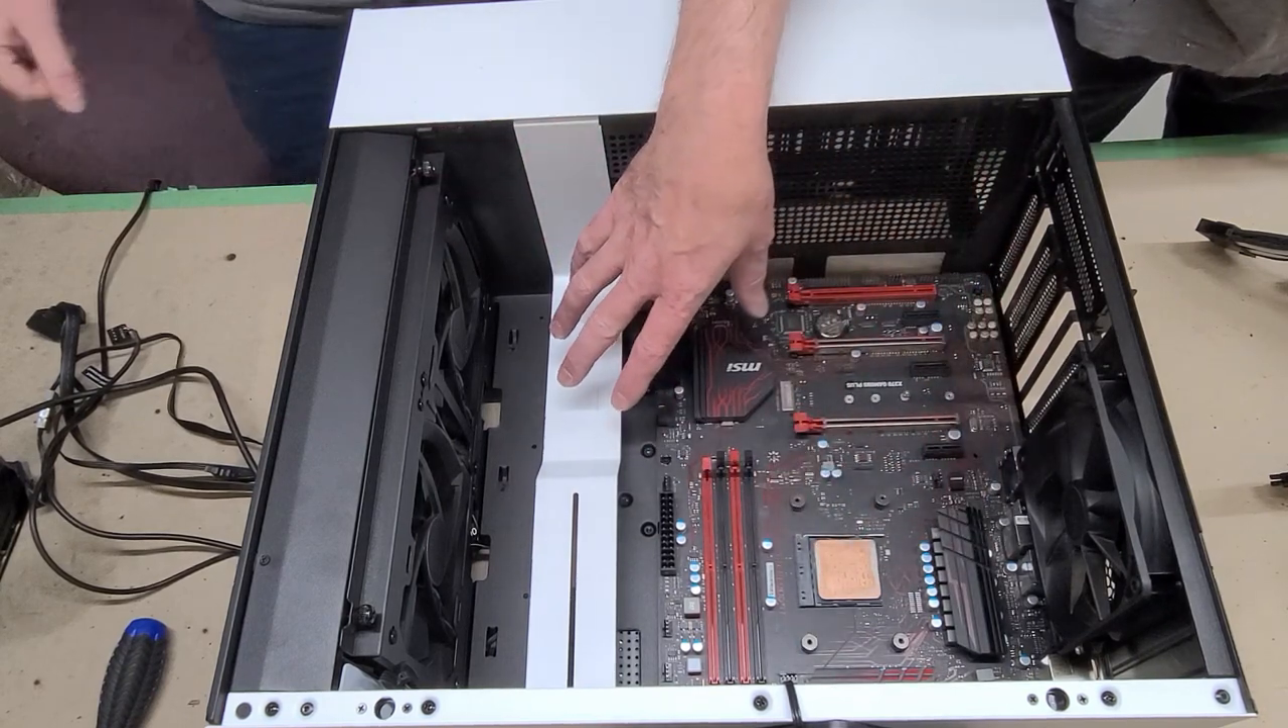Yes okay so we have um the motherboard is now installed.